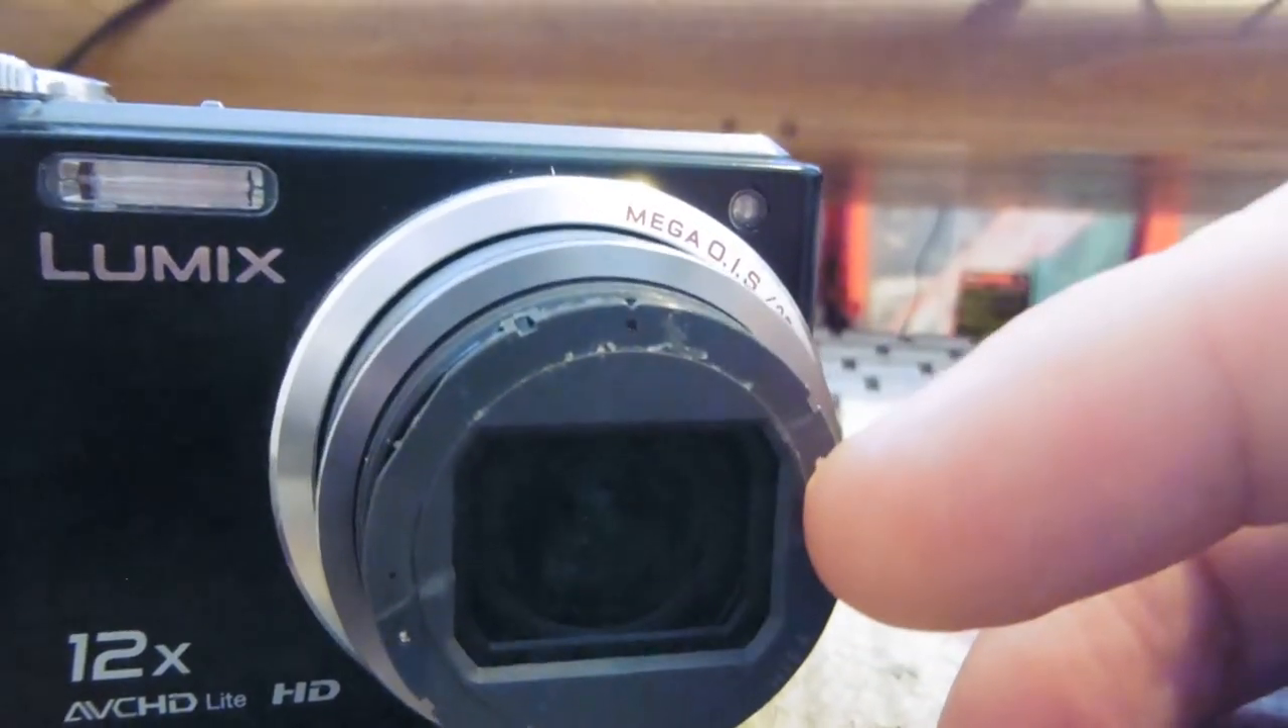Normally there's a silverish thing on the front here, and there's also normally a lens shutter, but notice there is none, and that's because I removed the shutter.